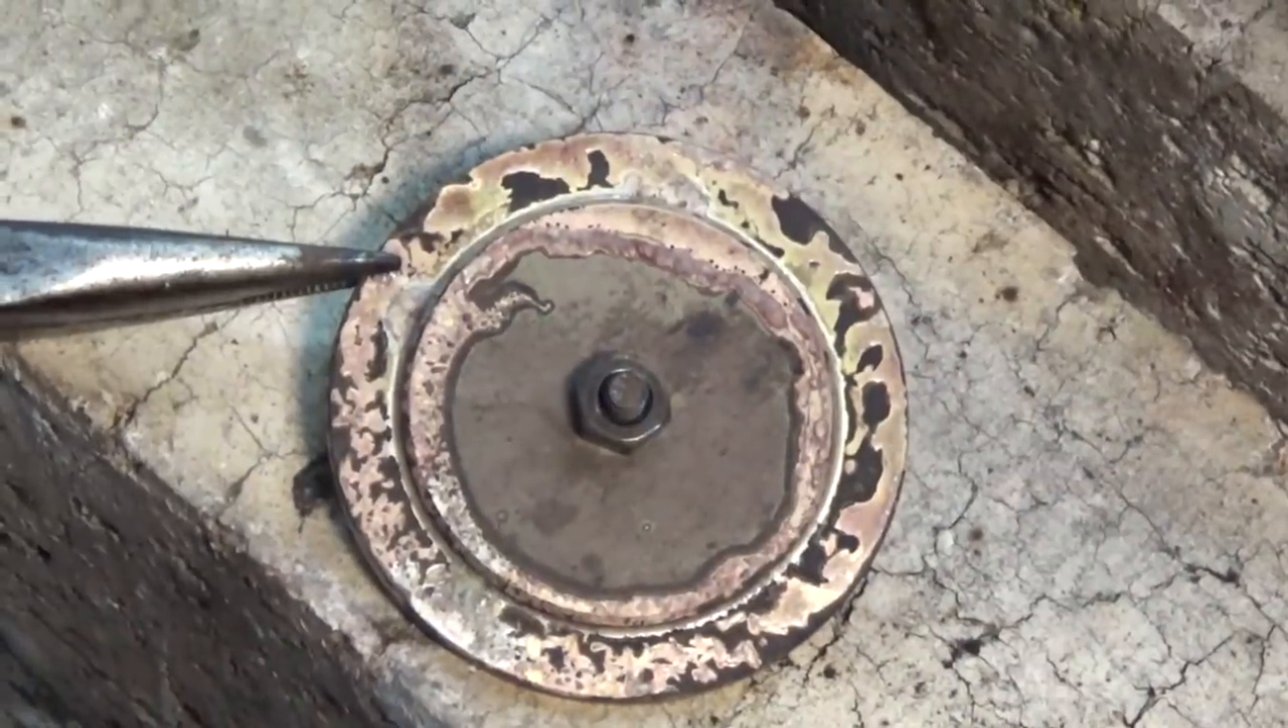You can see how that silver solder is run all around the edge there.